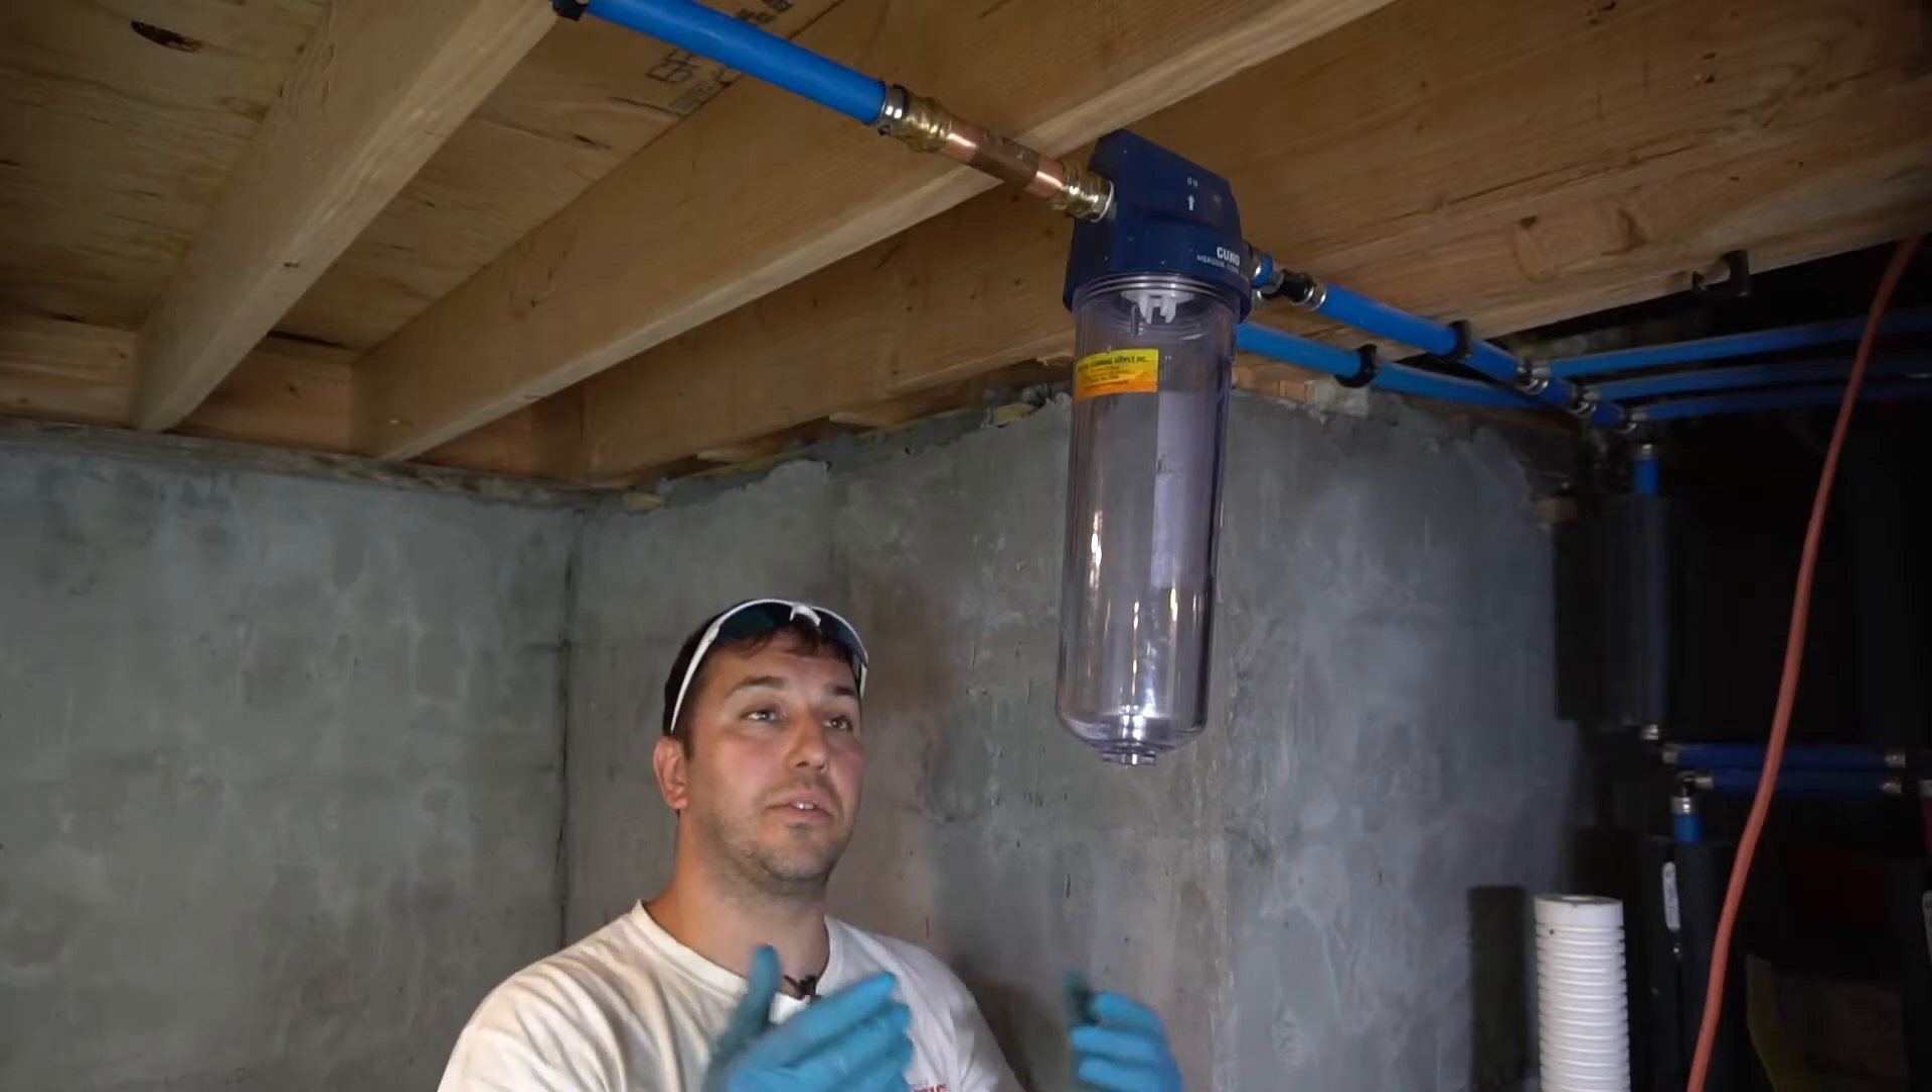Now we're going to go ahead and press our fittings. All right, so the filter housing is installed.